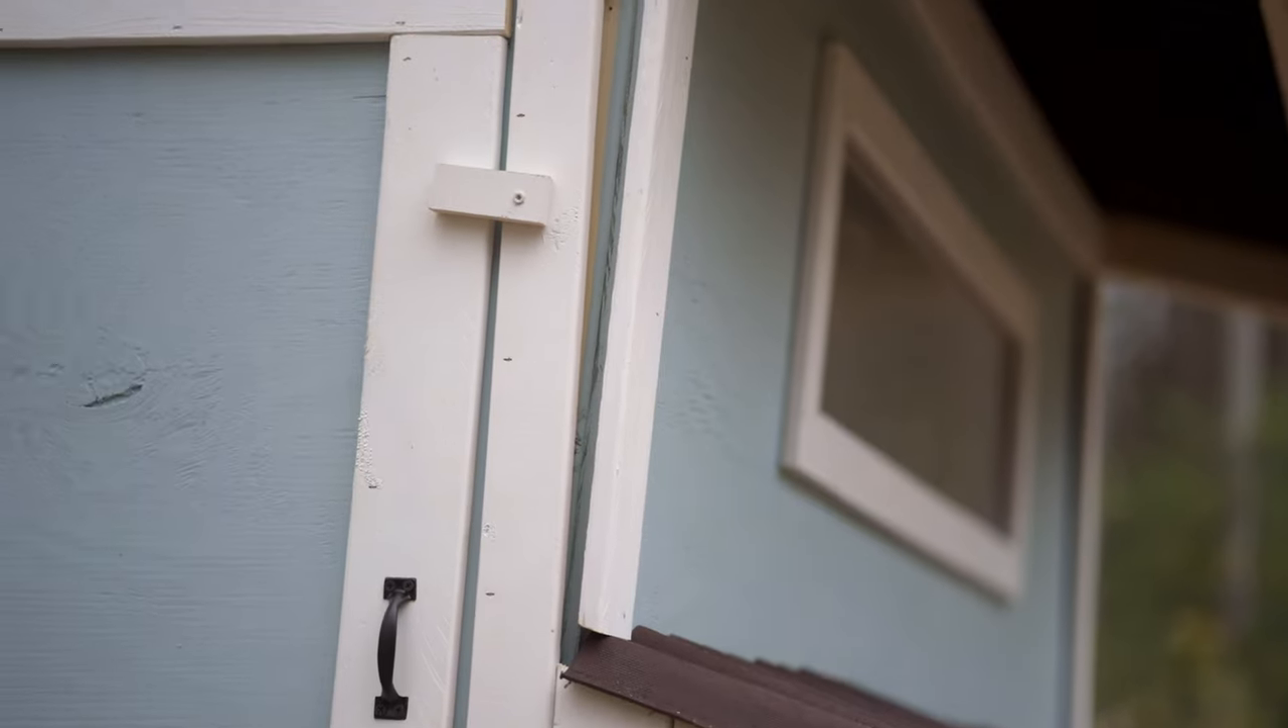With the final pieces of trim and doors installed, it's time for the chickens to enjoy their new coop.